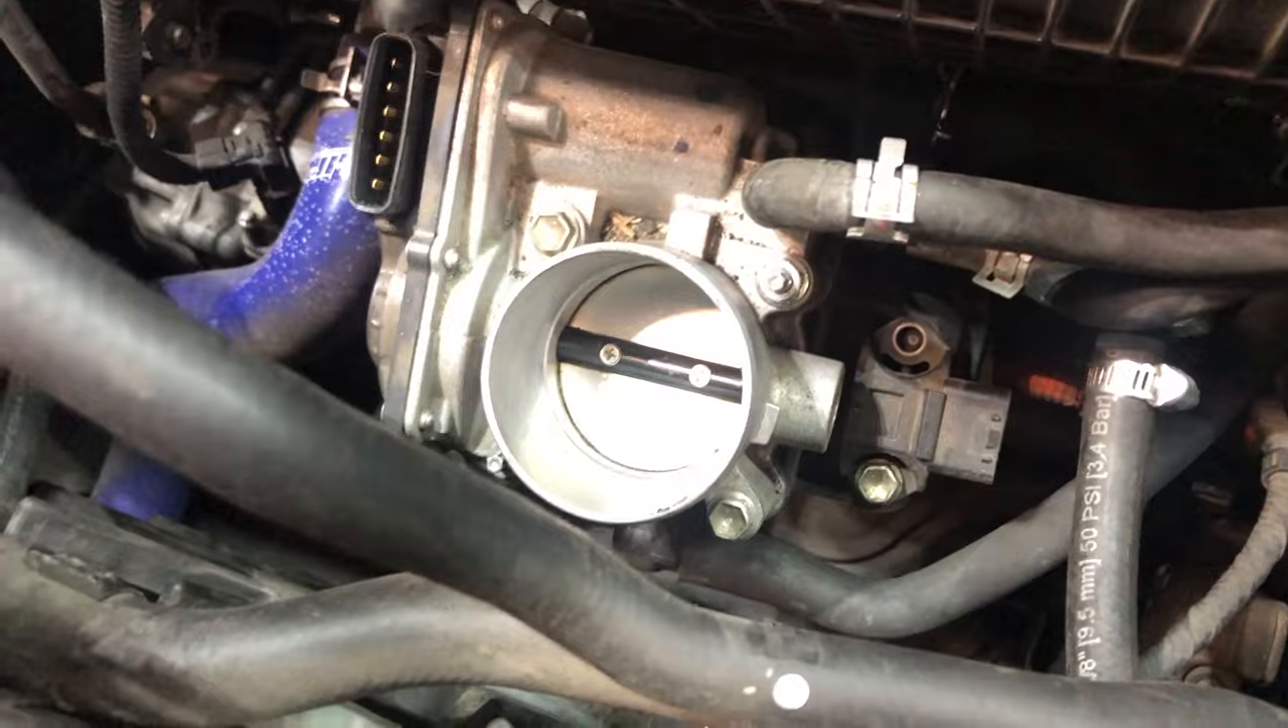I removed the last piece of the intake pipe there from the throttle body.